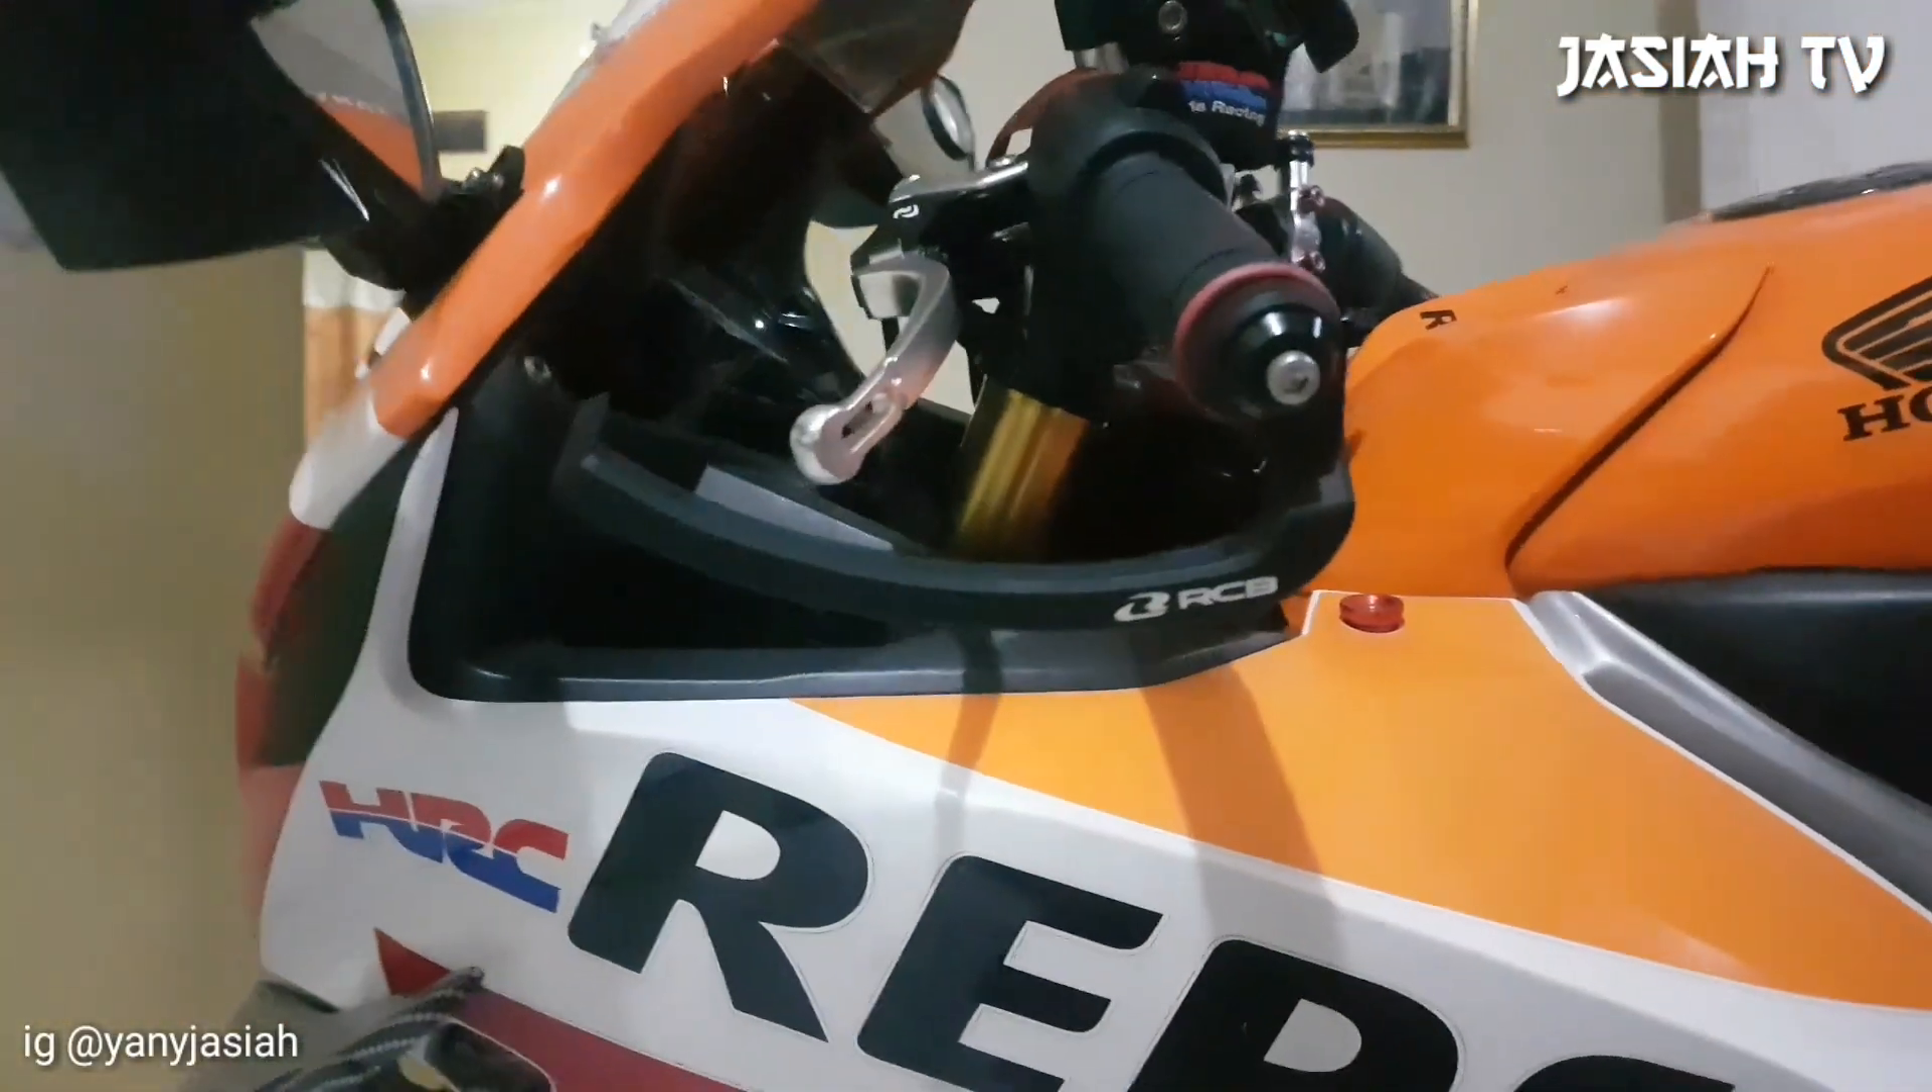Ini handguard sebelah kiri udah kepasangnya nih penampakannya nih kita tinggal pasangnya sebelah kanan.